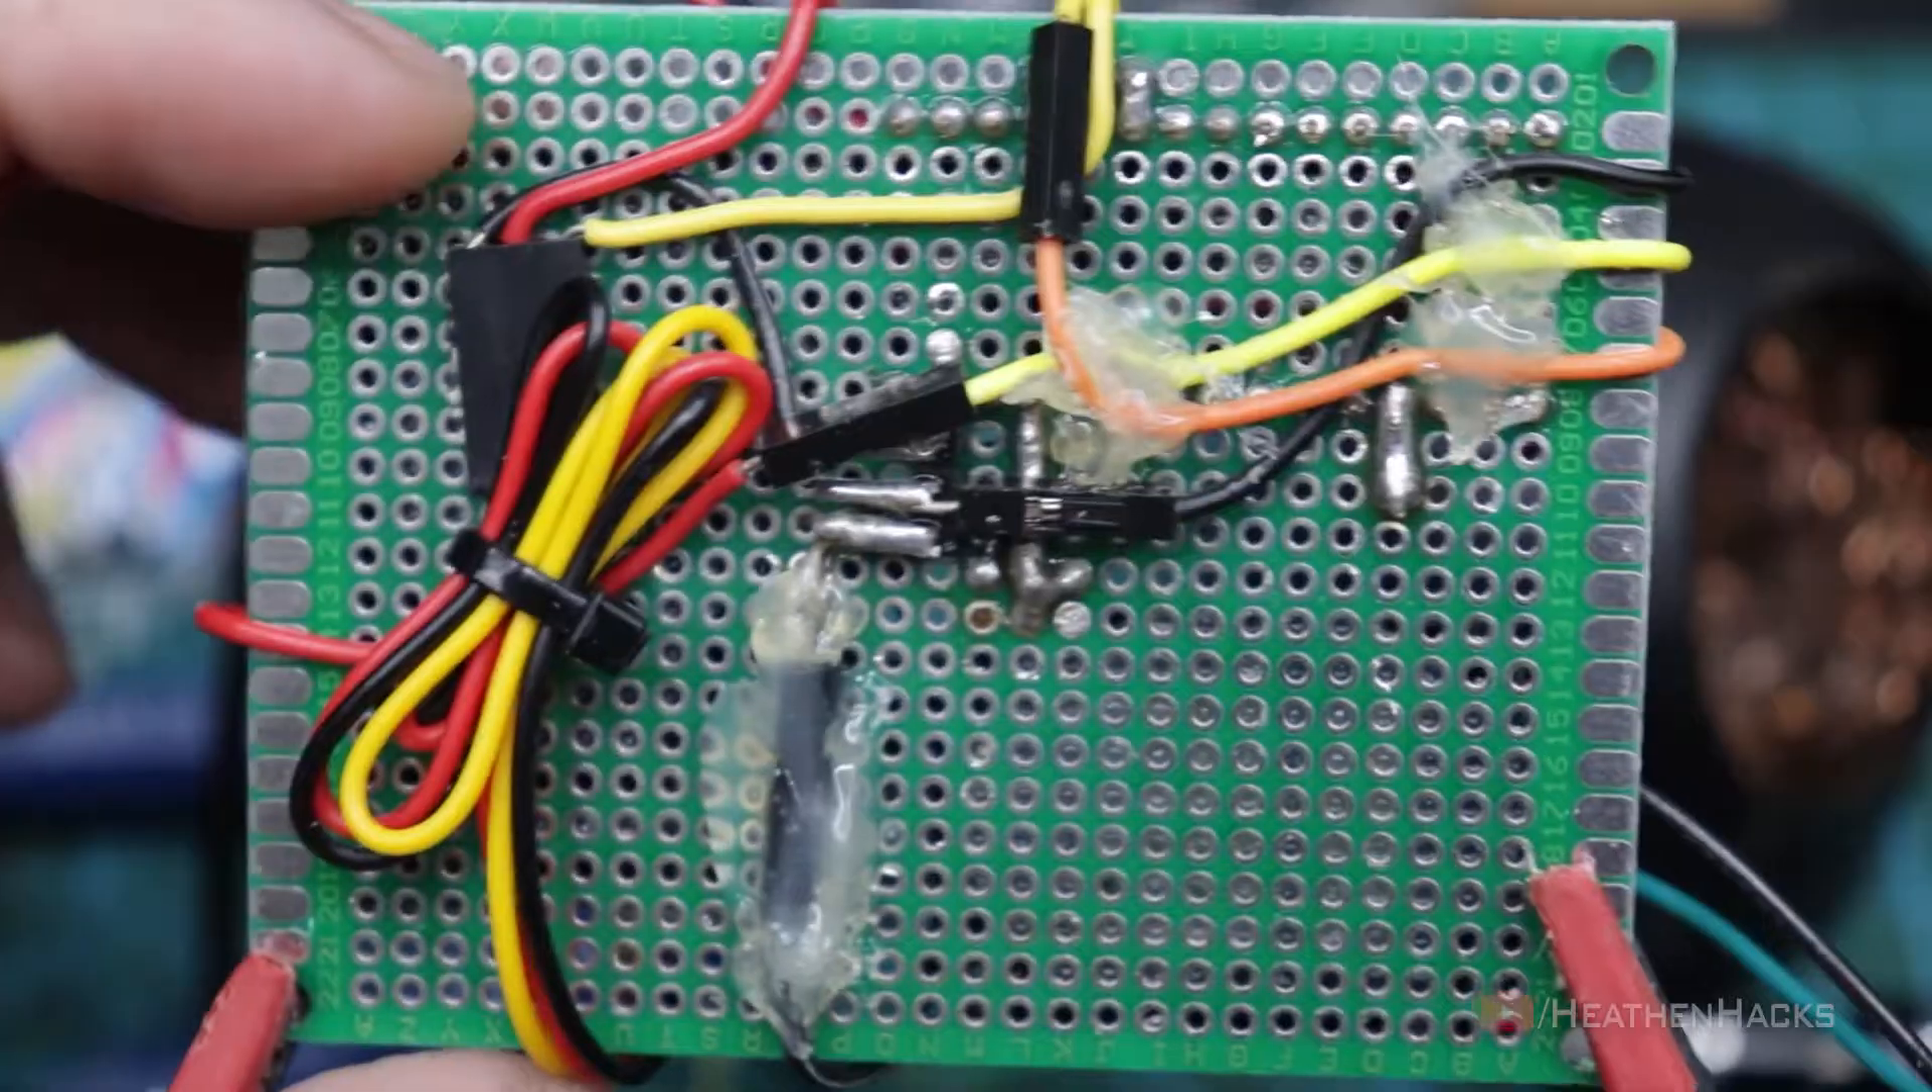I have also secured the jumper cables to the board using hot glue because it would be a pain to reconnect them if they have been disconnected and the board is already placed inside the enclosure.